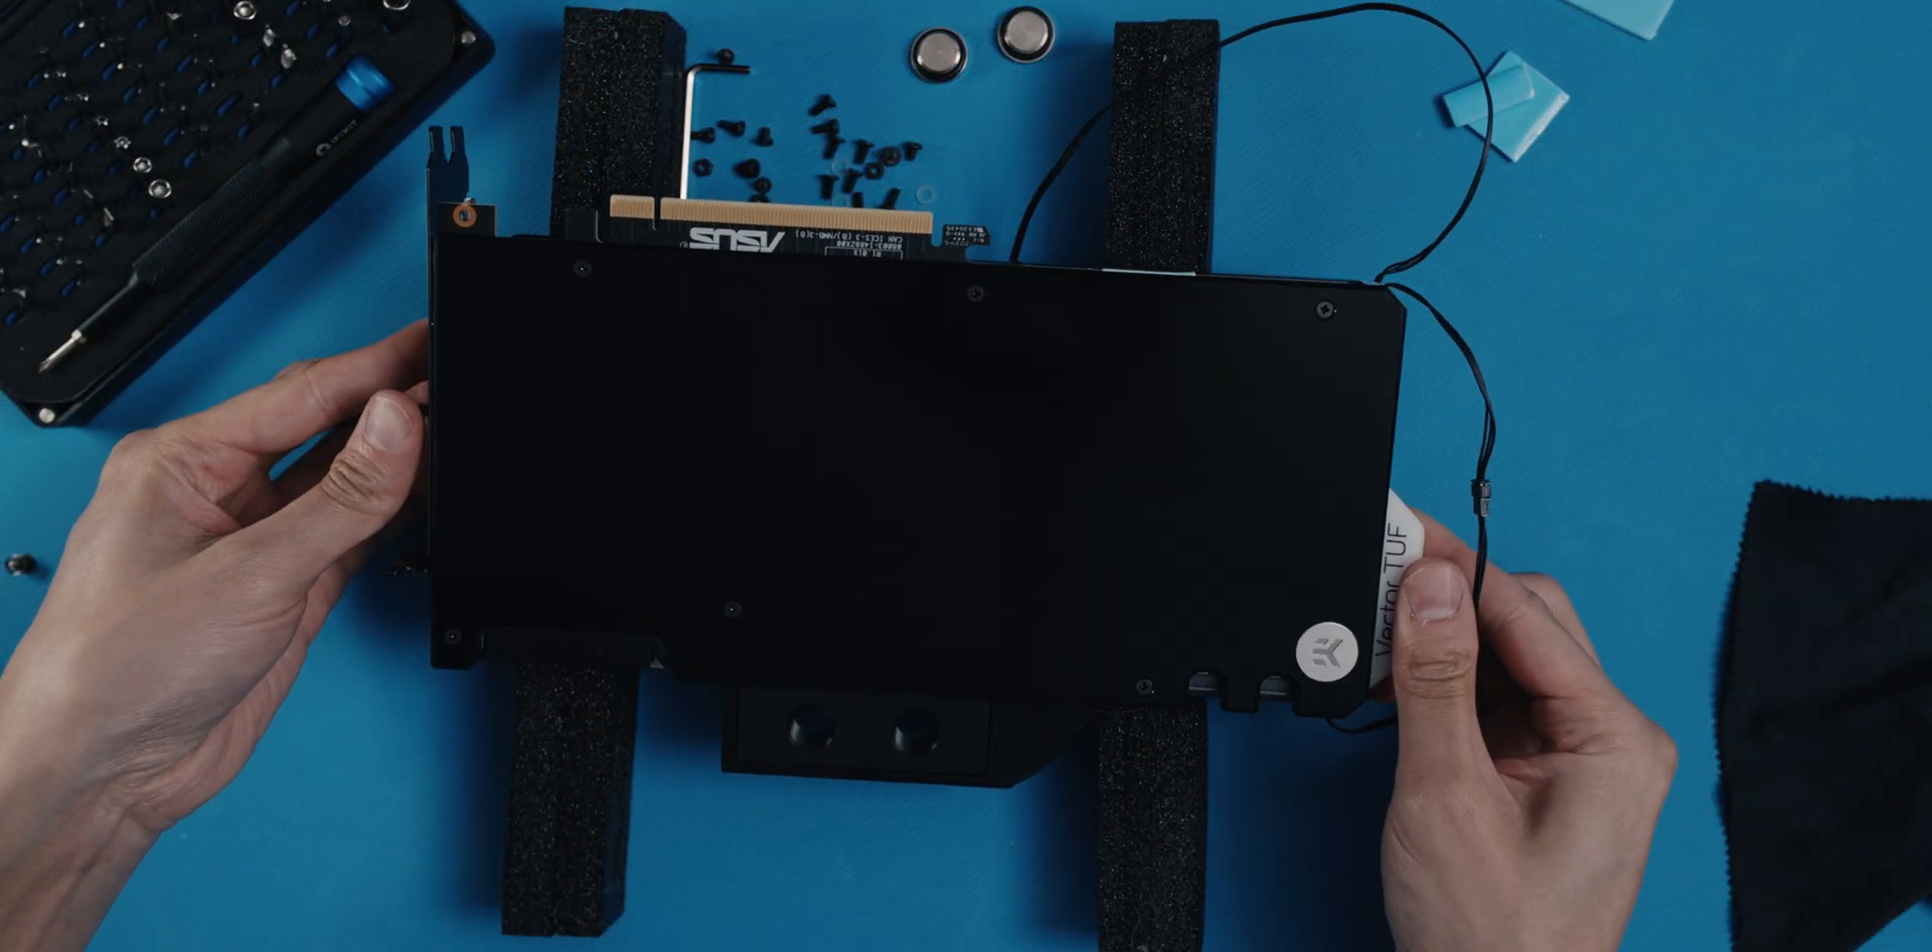And congratulations! You've successfully attached the backplate.